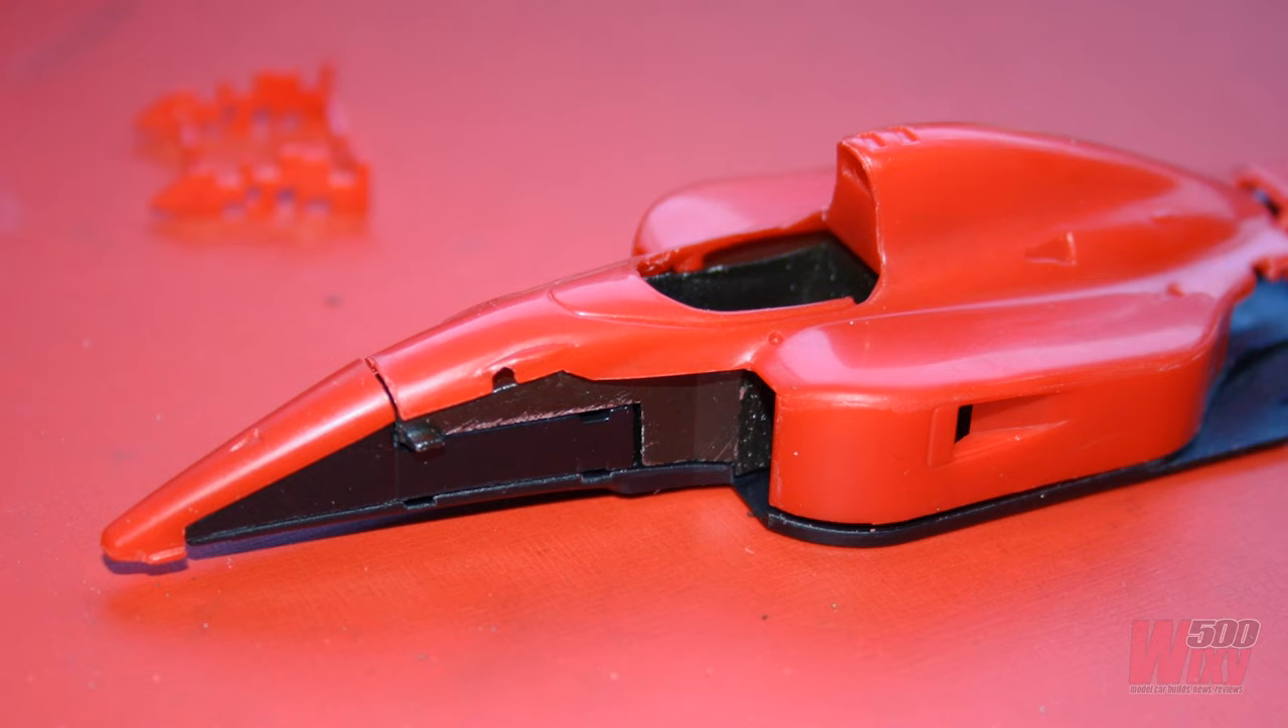So I started off obviously cleaning up parts, test fitting and so on and as you can probably or possibly see here there's some fairly serious gaps between some of the parts.